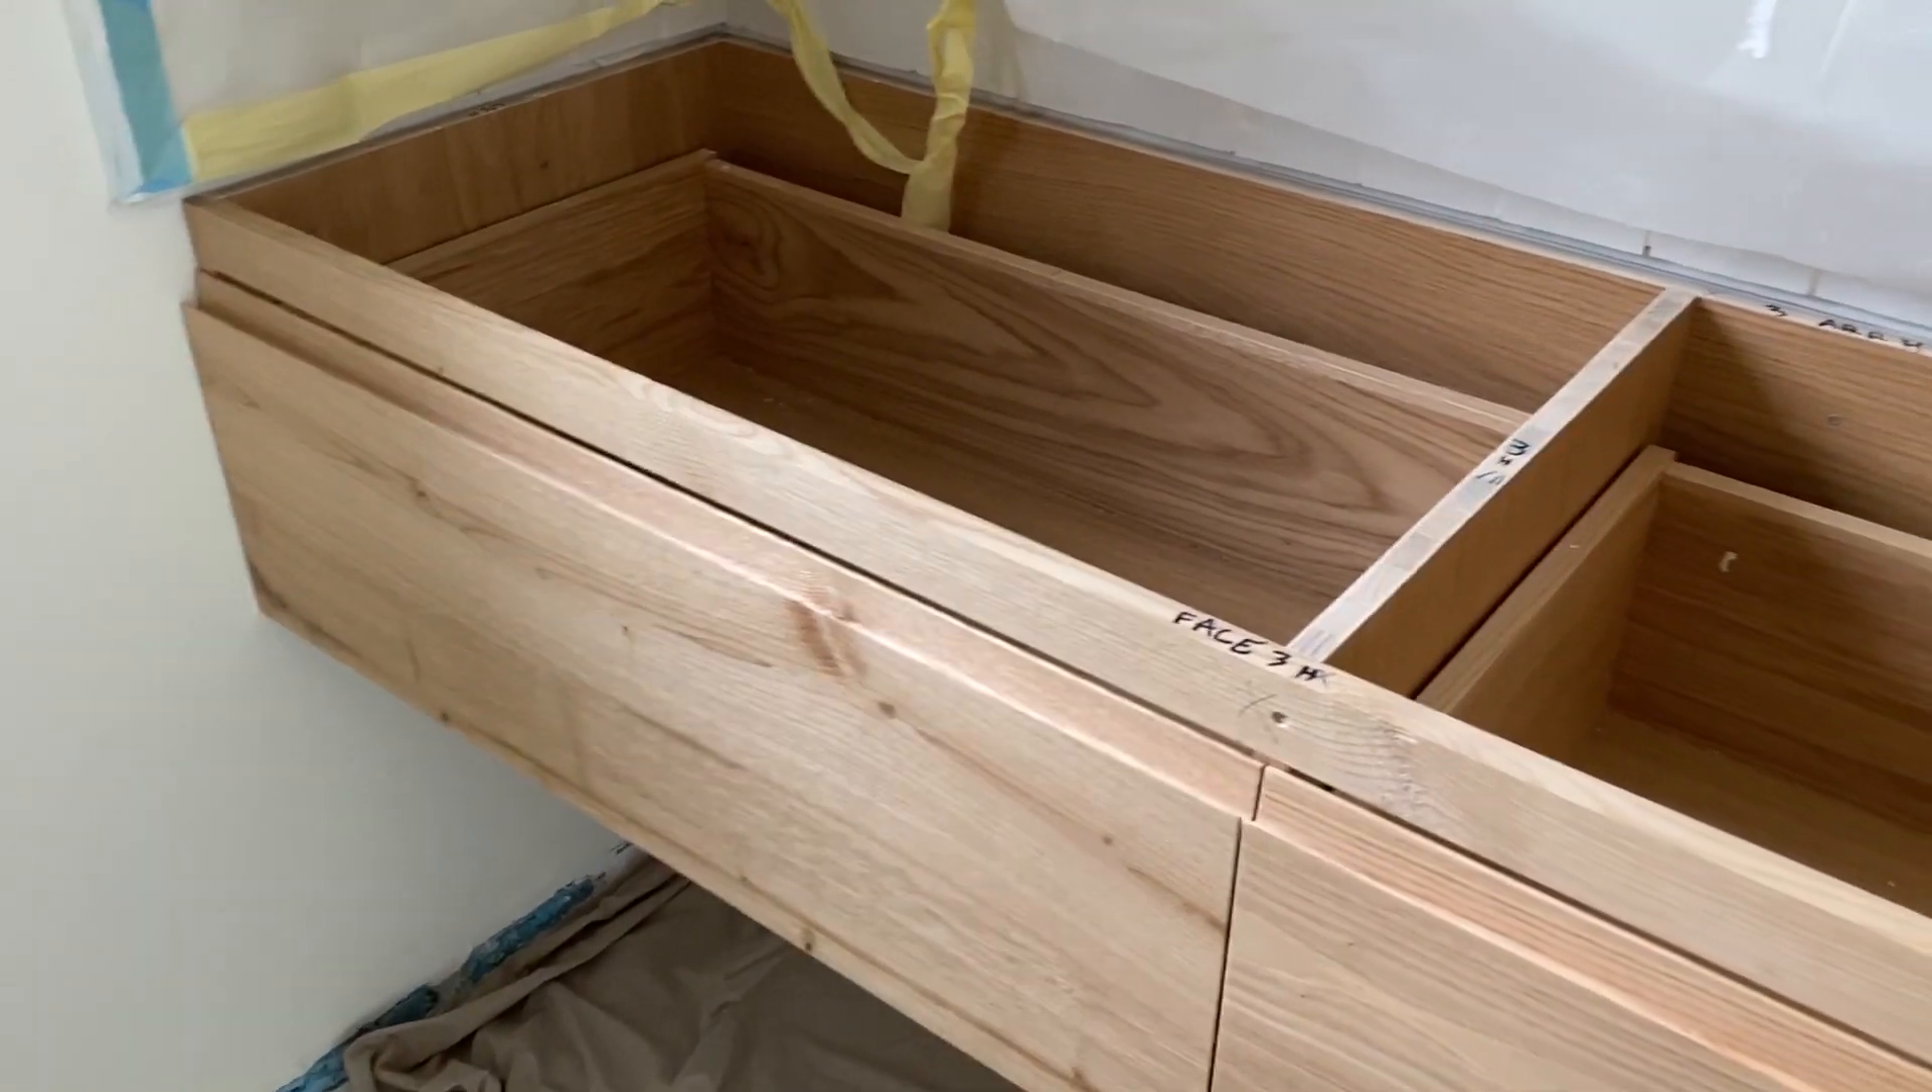Là du coup on est dans un autre salle de bain parentale donc les meubles viennent d'être posés.